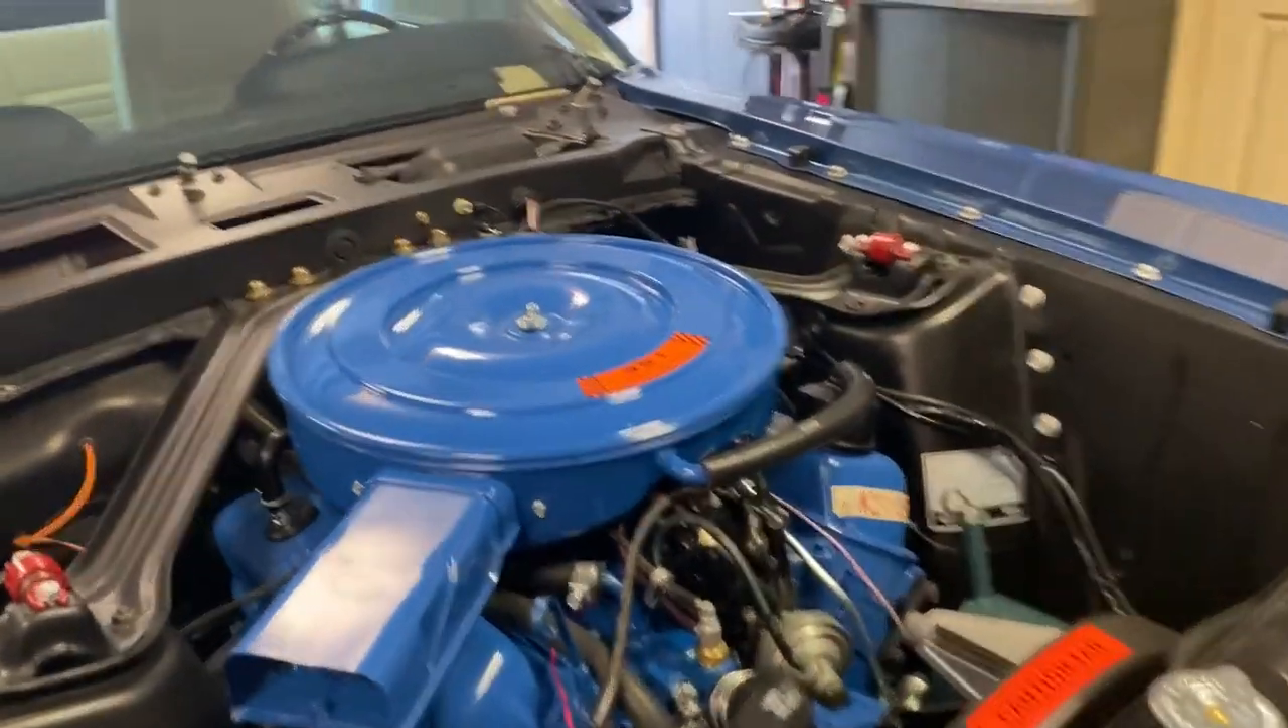All the little doodads are under the hood. I have left the hood off because I'm not sure if I'm going to have to go back into the power booster.